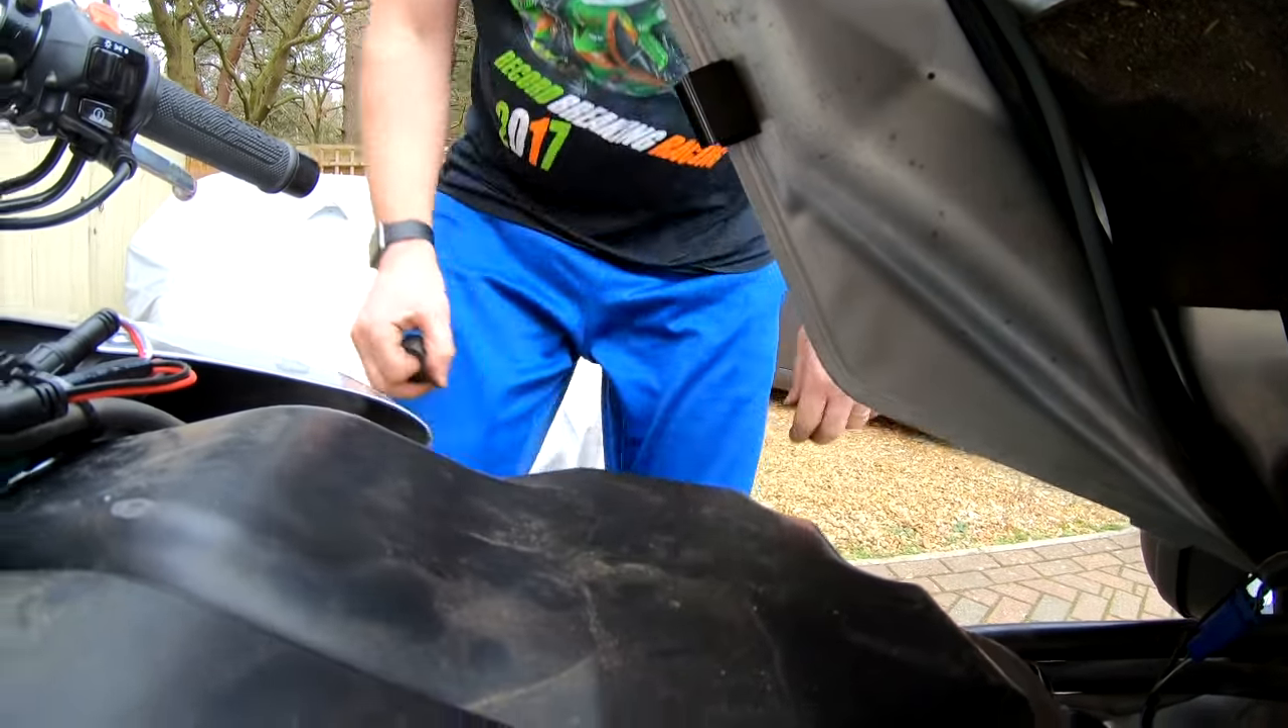Now all that remains is to uh put the tank back down um start her up and make sure uh make sure she runs fine.